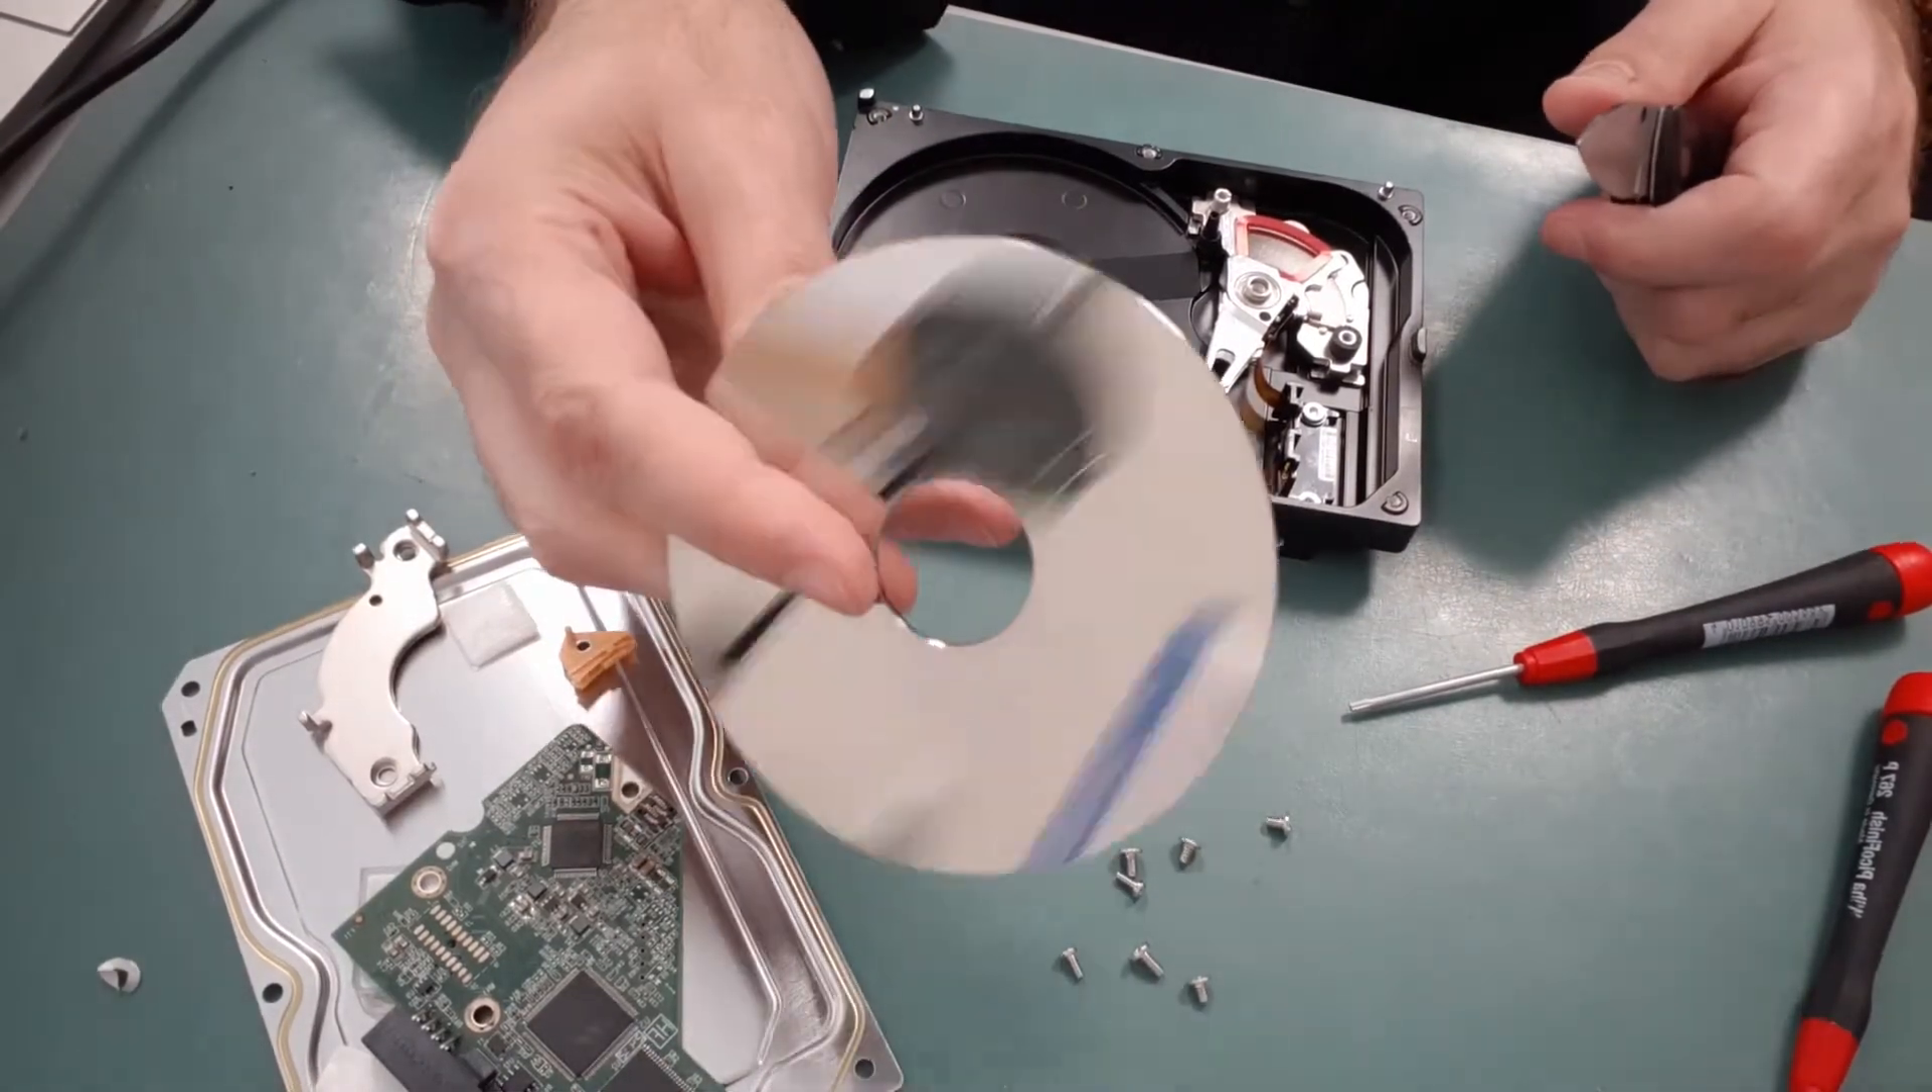Now I can remove the disc platter fairly easily as the head is not really in the way too much and all the screws are removed.